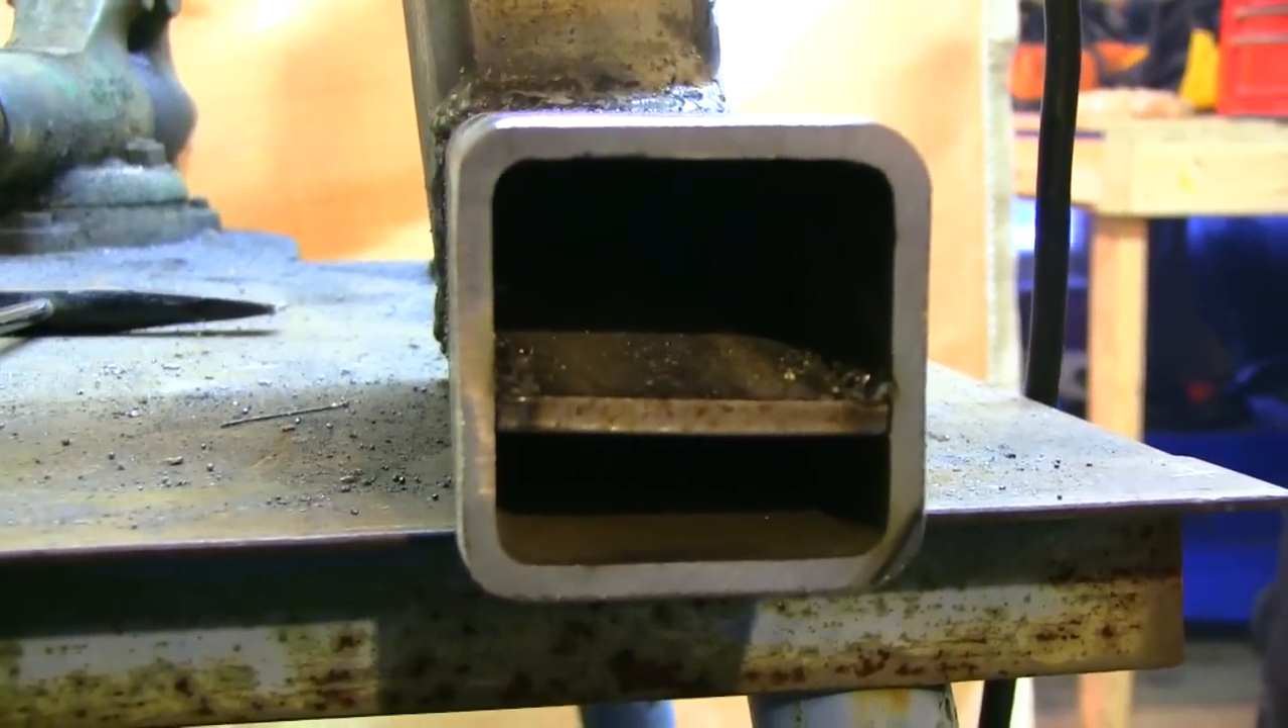Now, all we need to do is weld this thing up real quick. all right, we have our shelf welded in now. All right, we have our shelf welded in now.